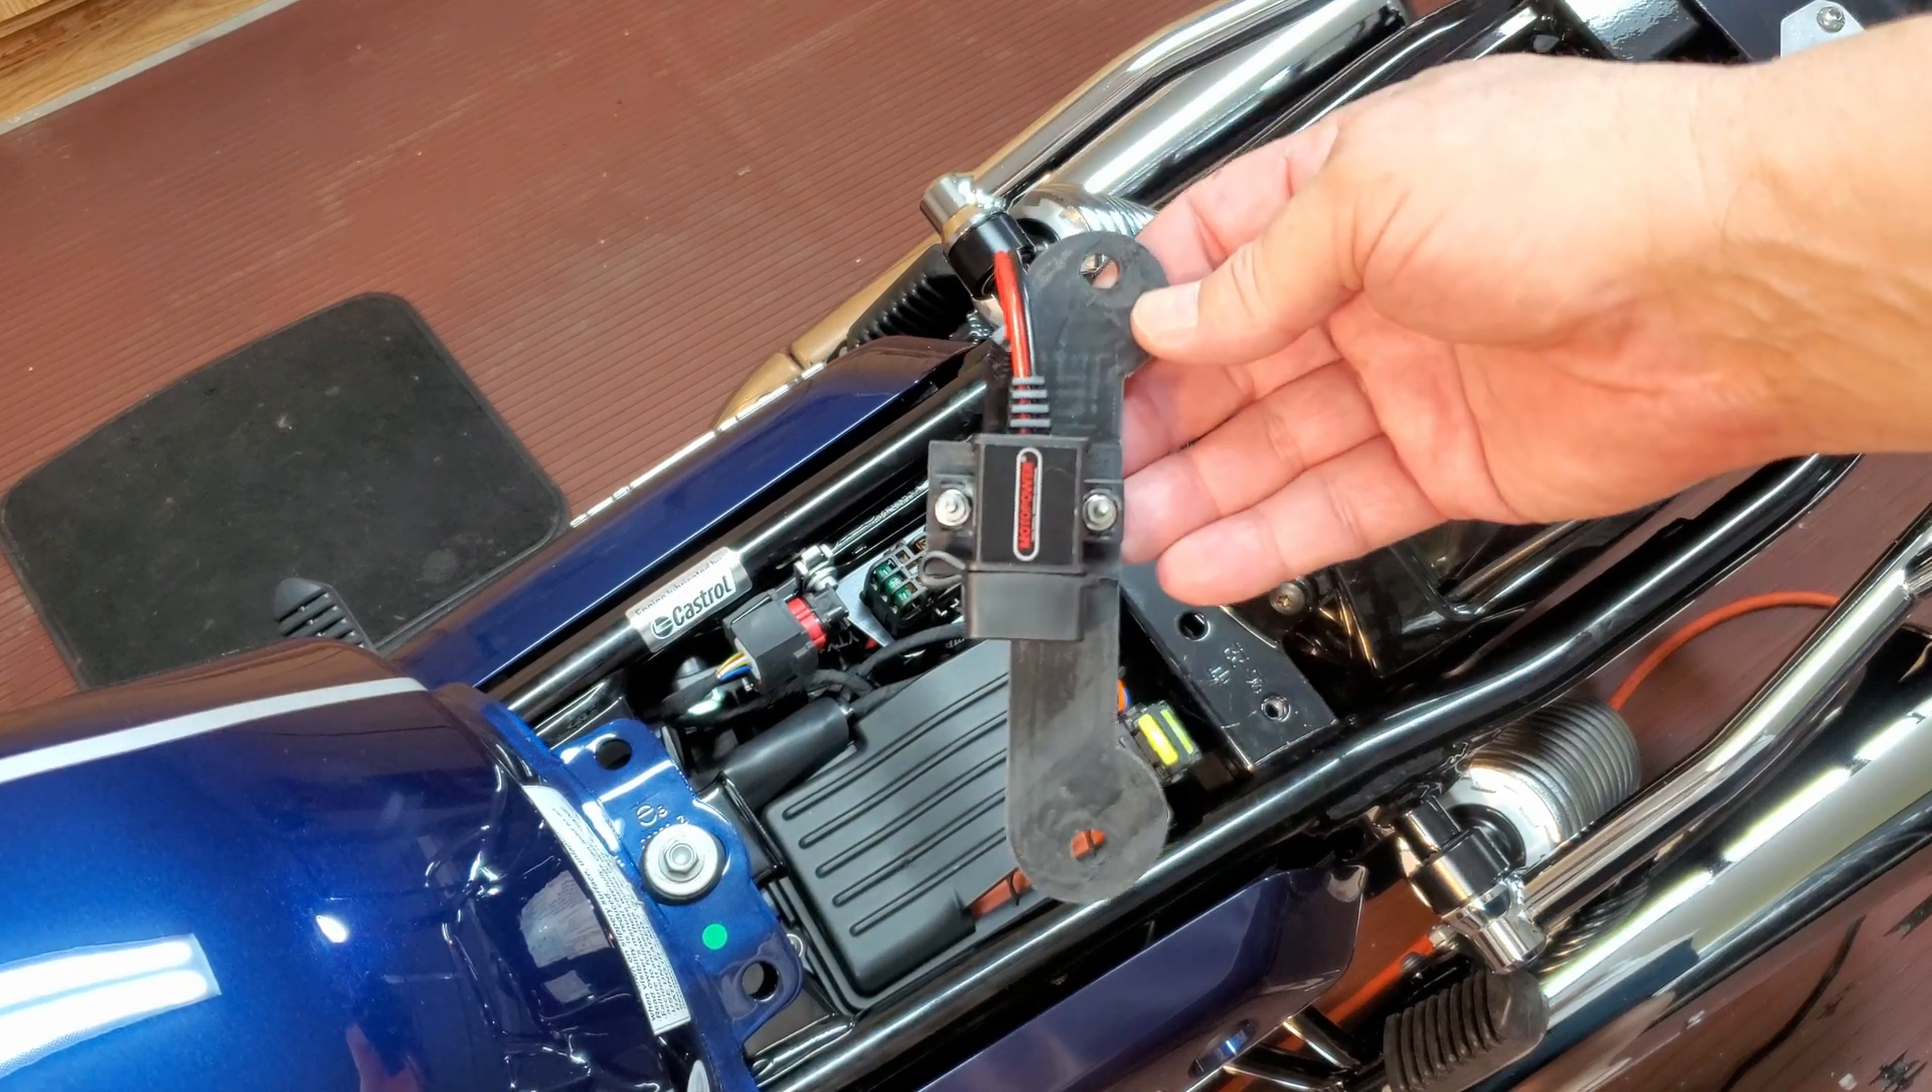I have the charger bolted to the bracket with some 440 machine screws.